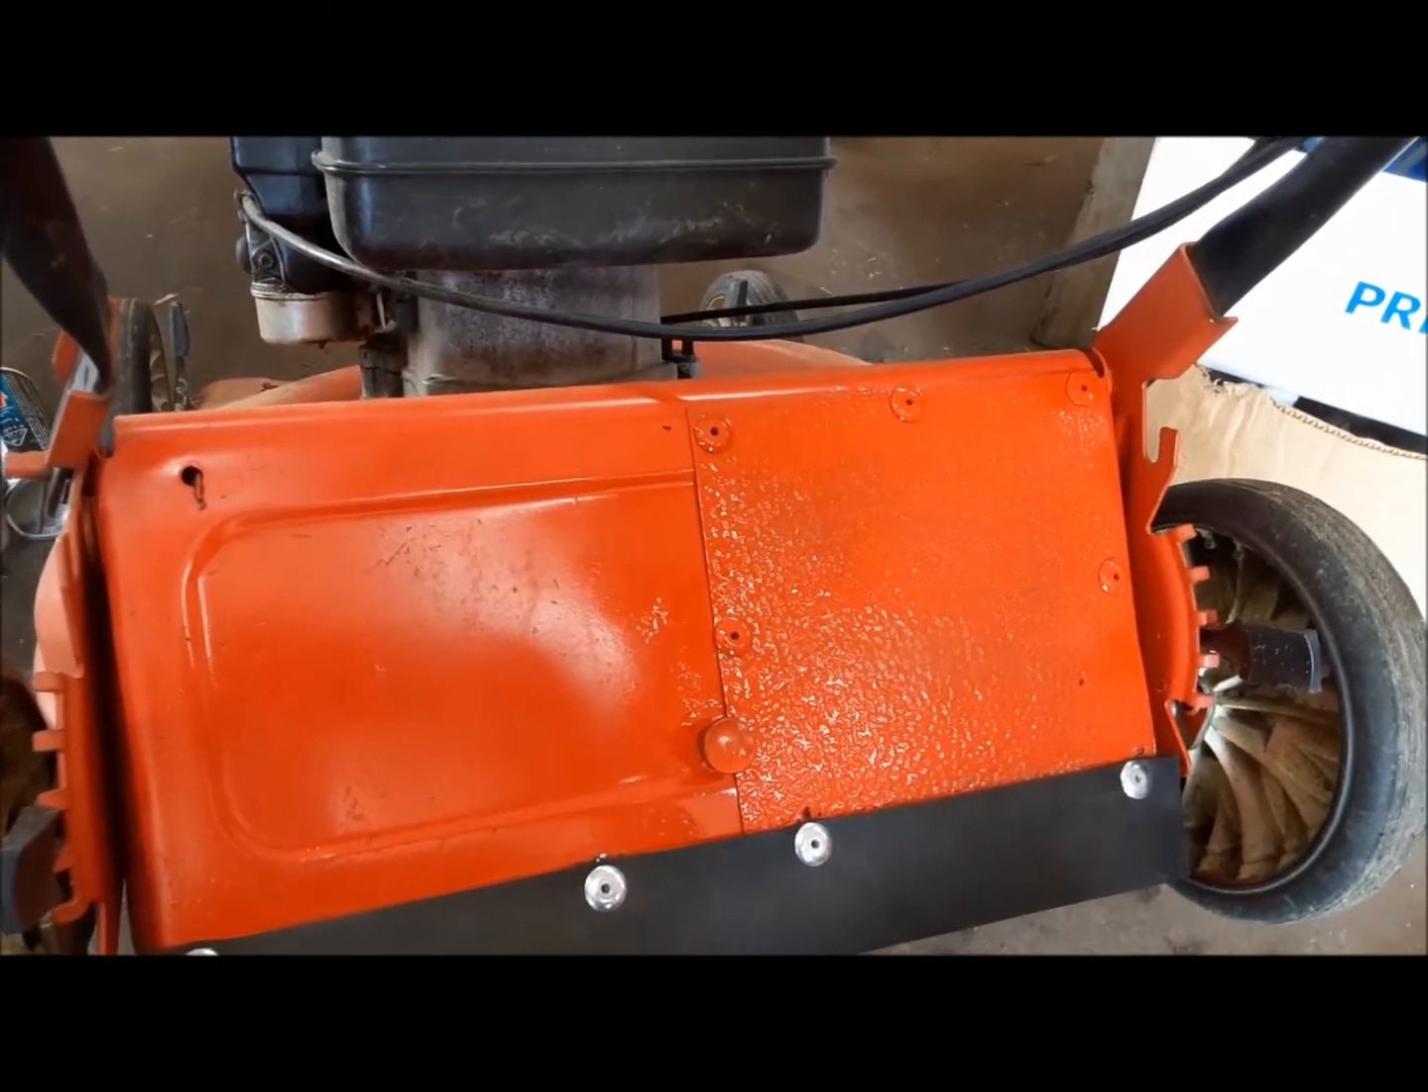I riveted a little patch over the hole in the door and then I riveted a piece of rubber skirting on the bottom of it just to keep this from getting hit in the face with rocks.